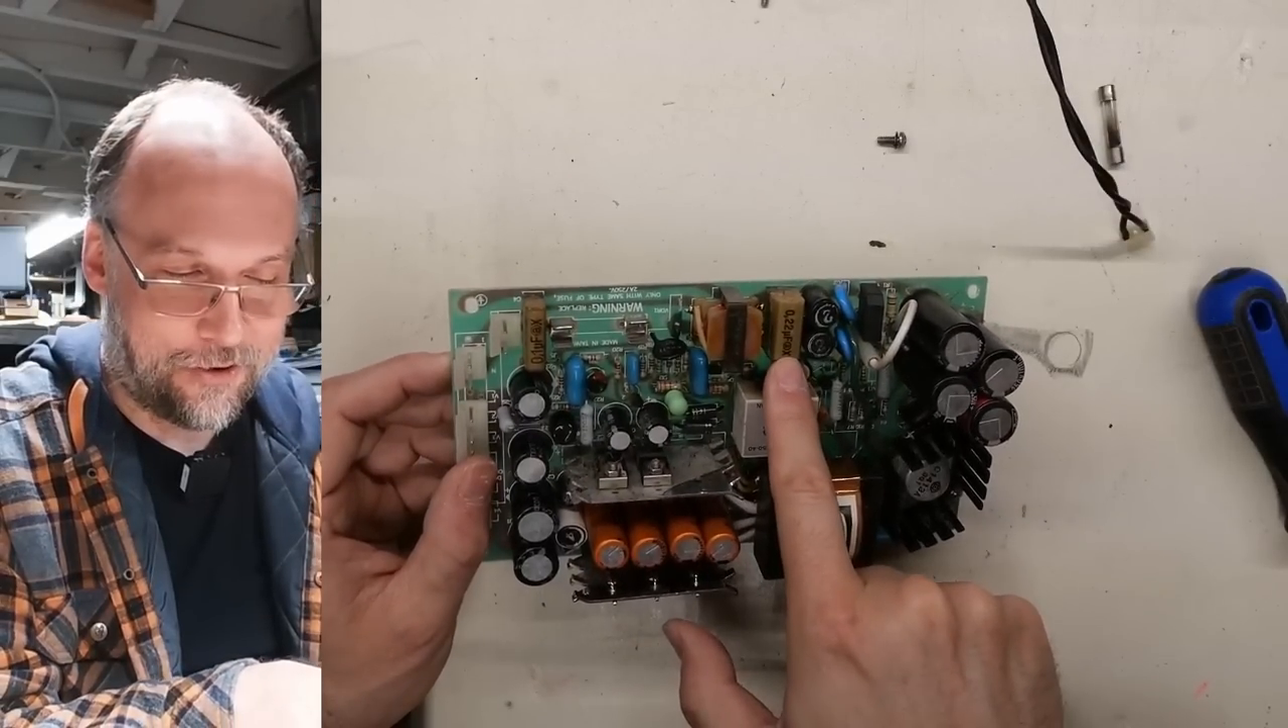There's the power supply removed from the chassis.